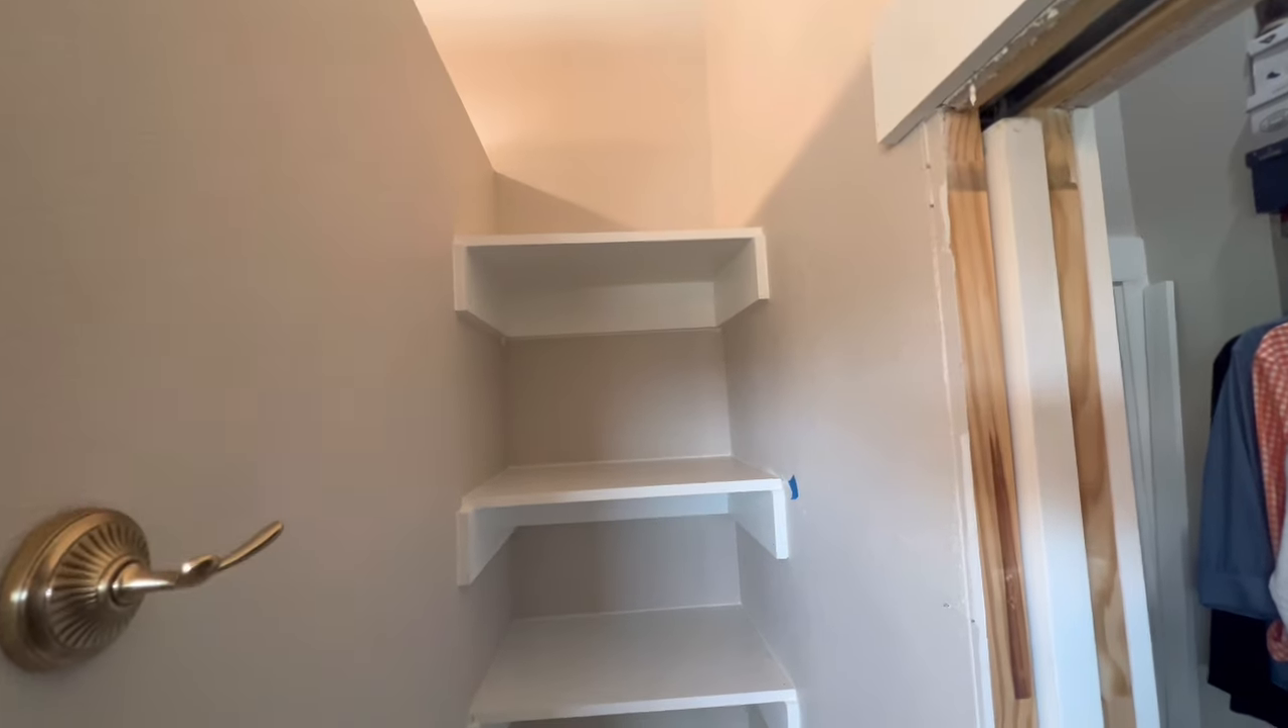So, I've got this entire cabinet finished all the way. She said she wanted three shelves. So, I gave it to her, guys.